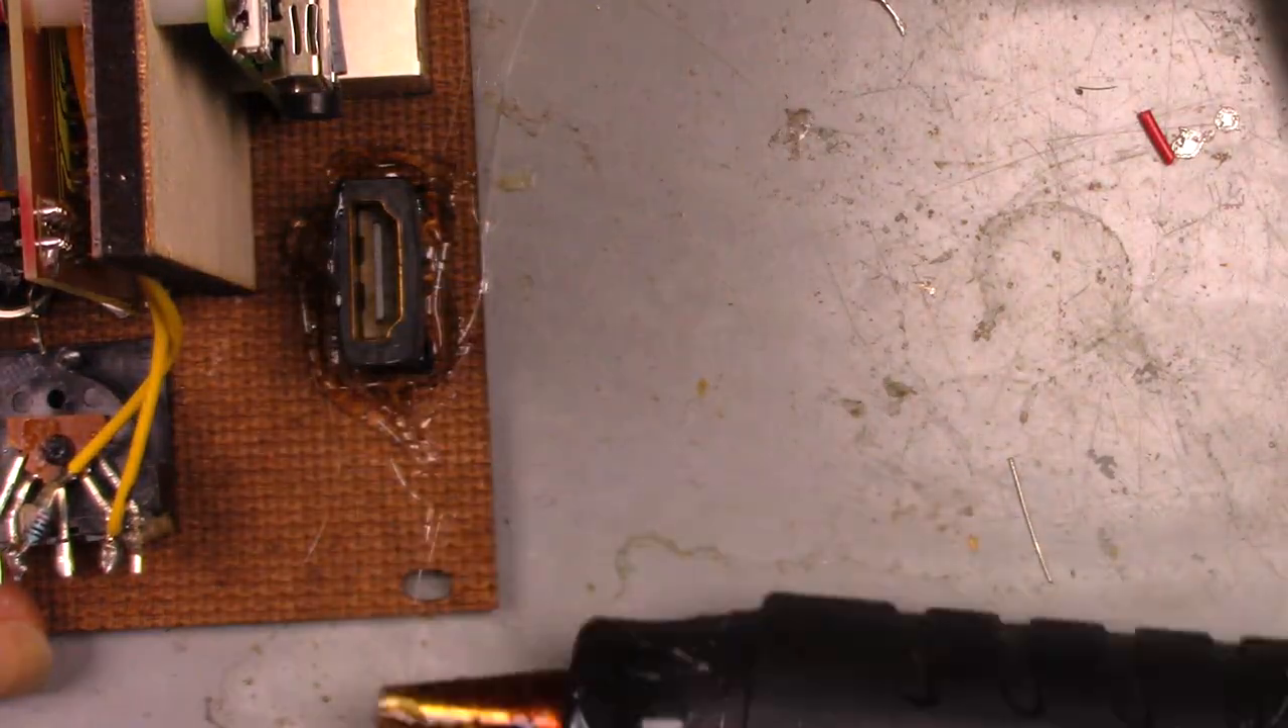The HDMI coupler was mounted with hot glue, which bonds very well to the fiberboard faceplate.